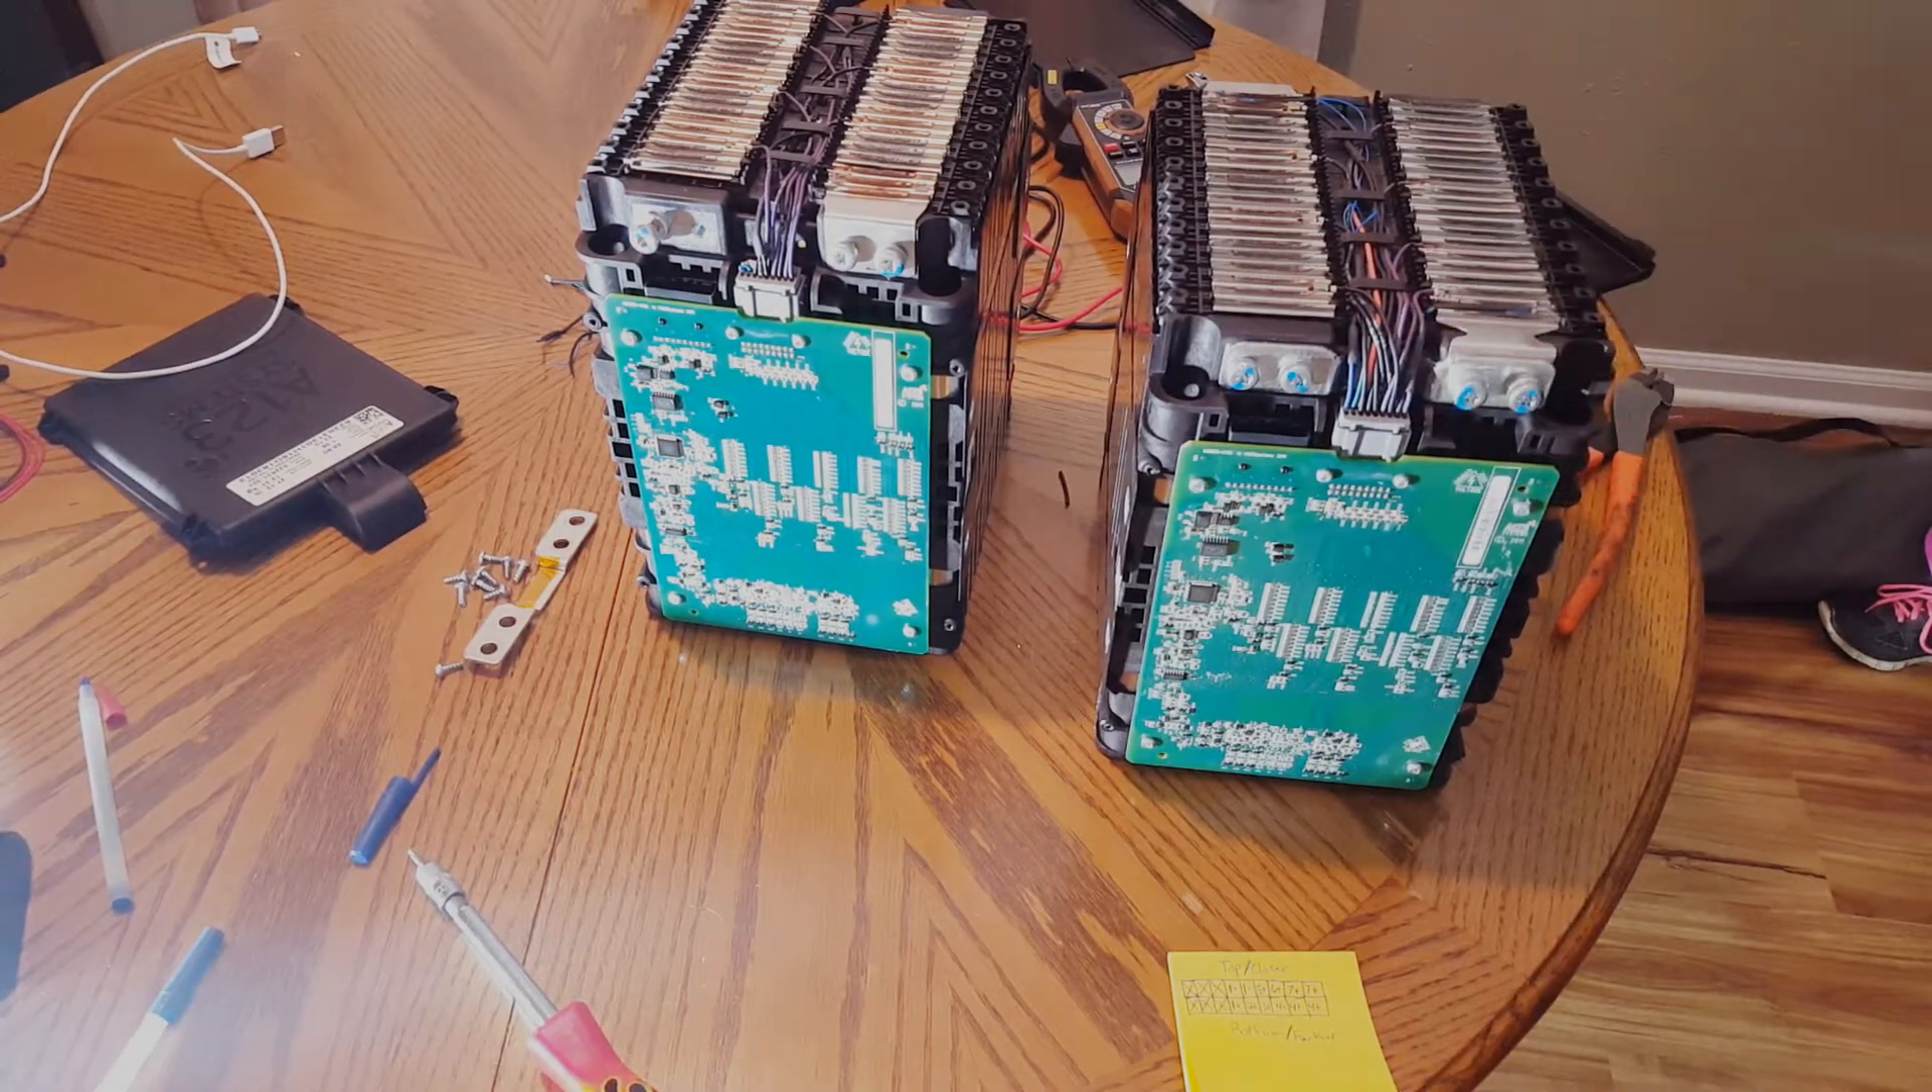All right. I got the covers off.